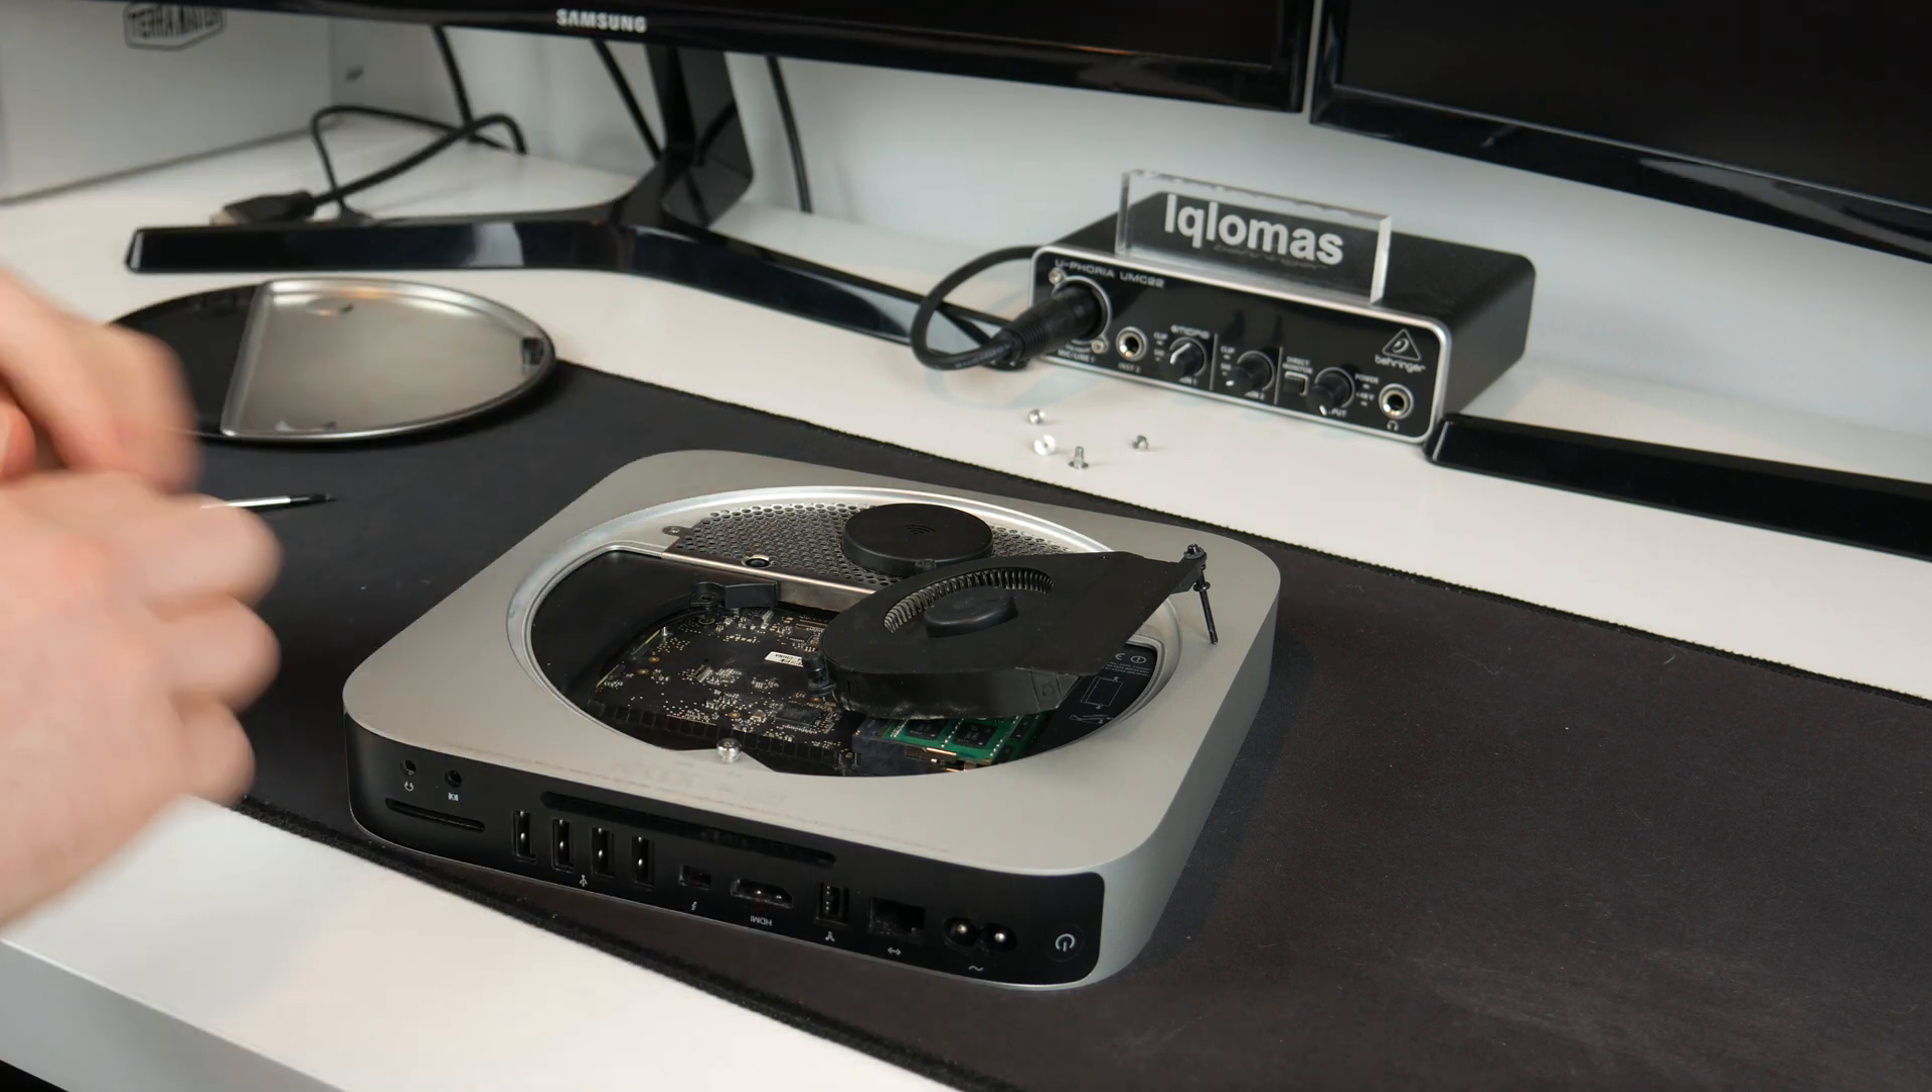I've just moved the fan off to the side I don't want to risk breaking the connector by unplugging it so I will leave that connected for now.